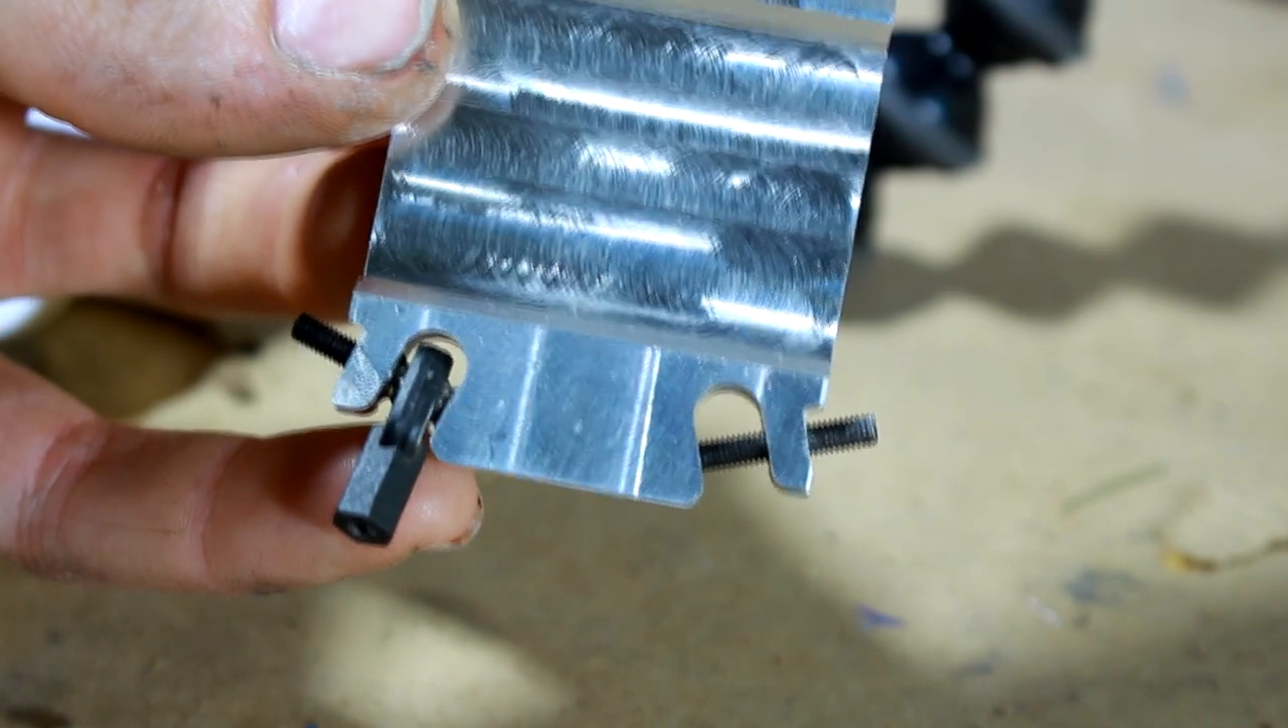Obviously I'm going to be getting some shorter set screws to hold the links in and the rod ends fit in there just absolutely gorgeously.